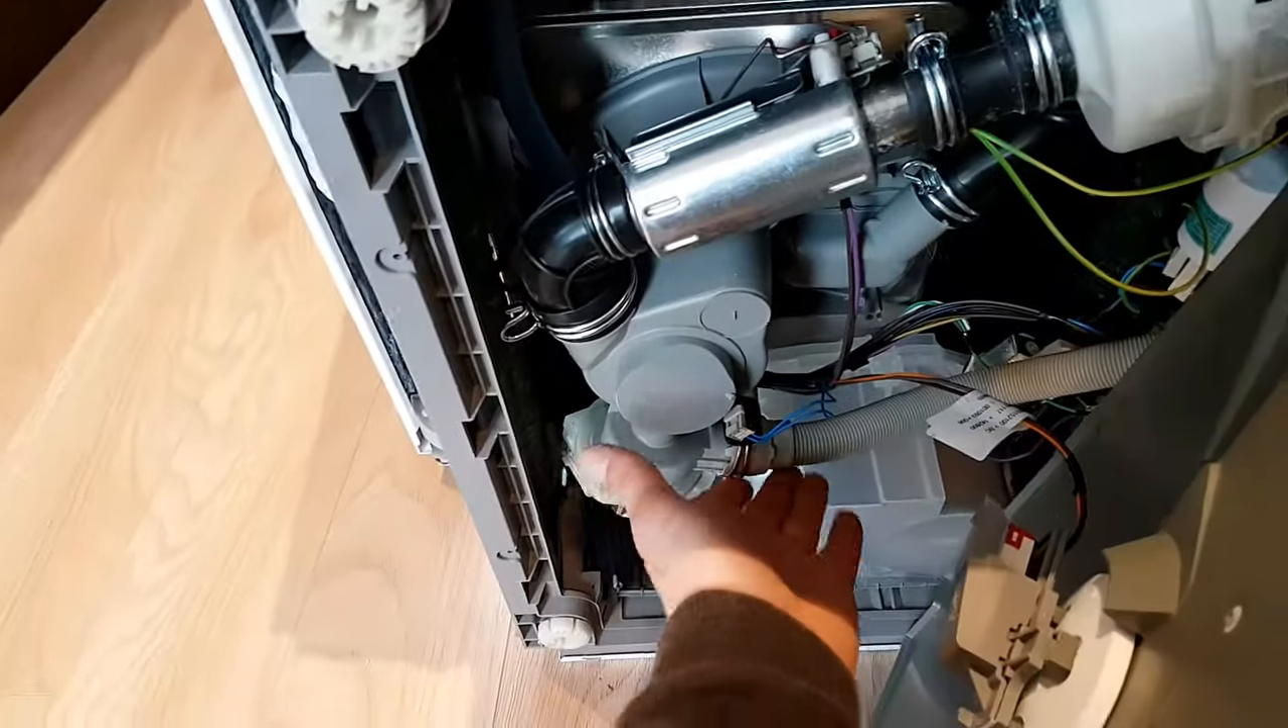Okay so I've now unclipped the base of the dishwasher to reveal the pump.